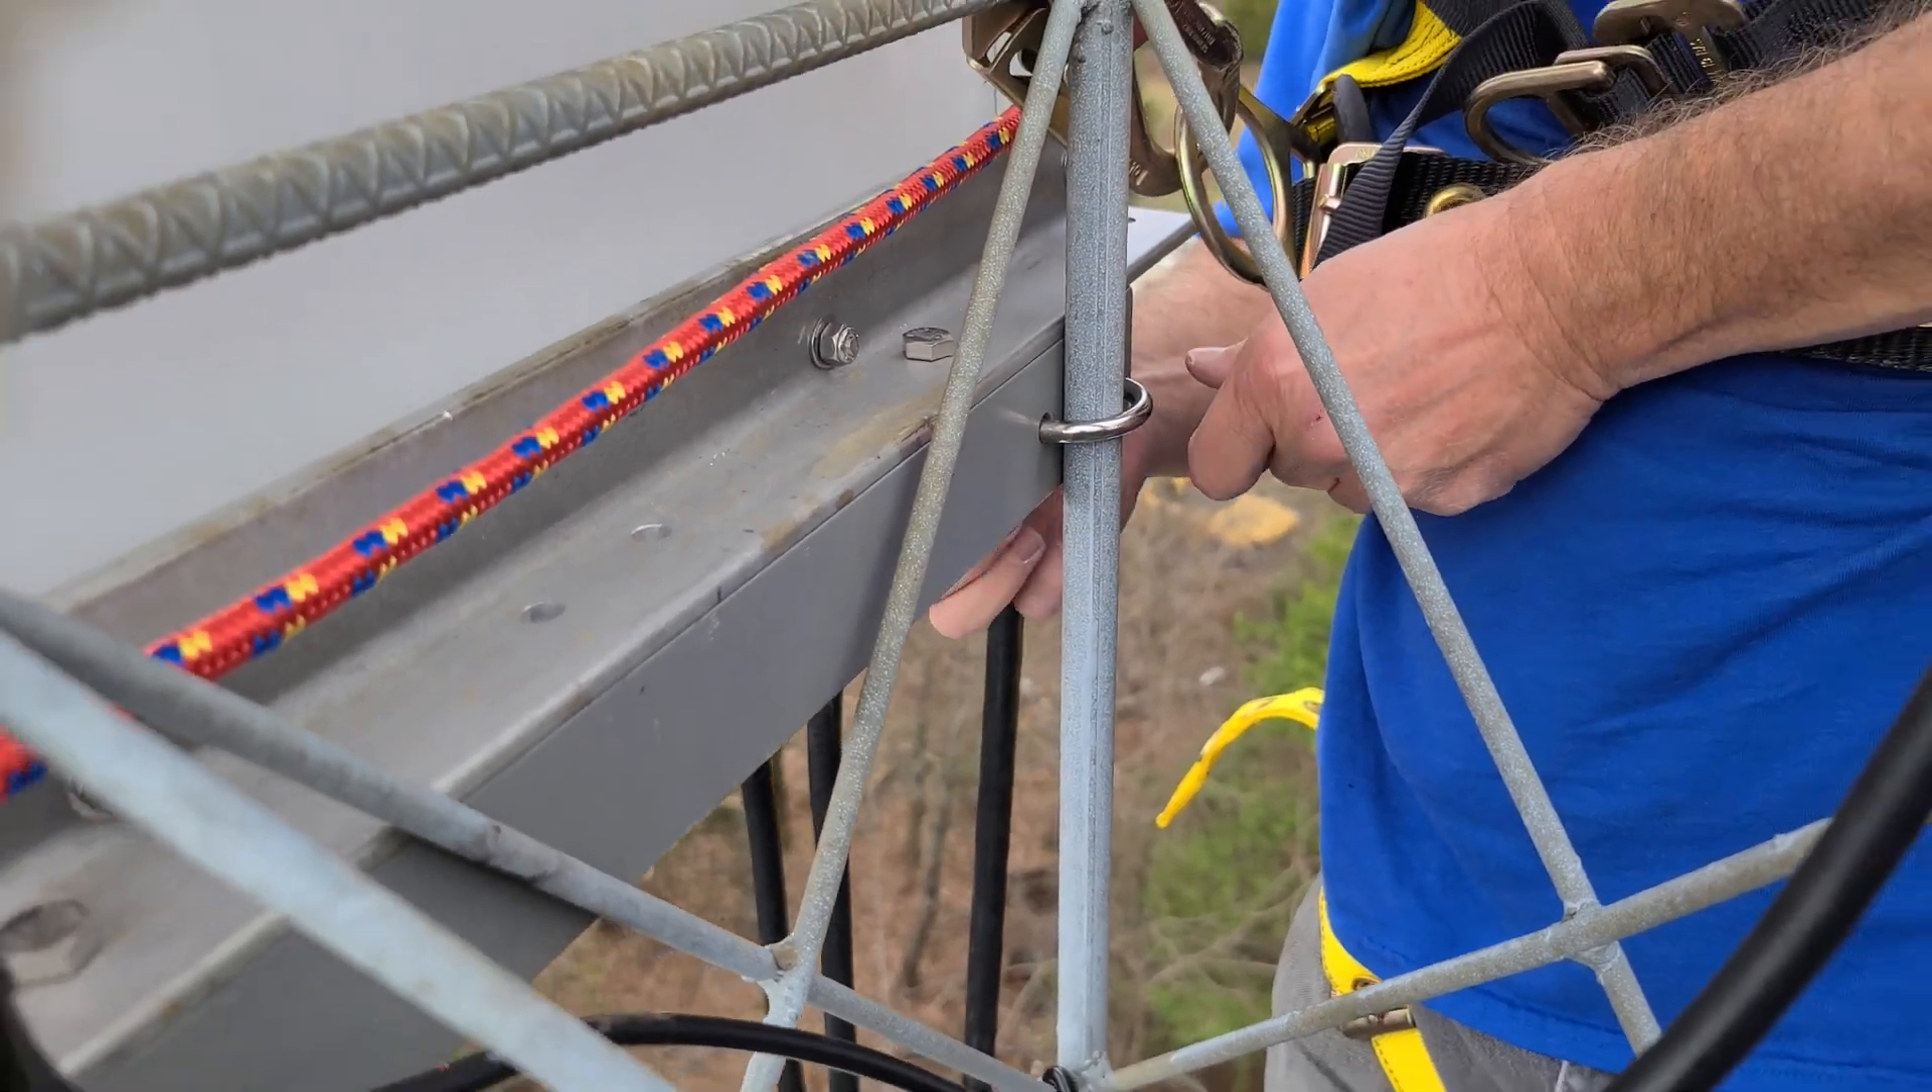So you can see here KK4JPX is getting the lower U -bolt into place.